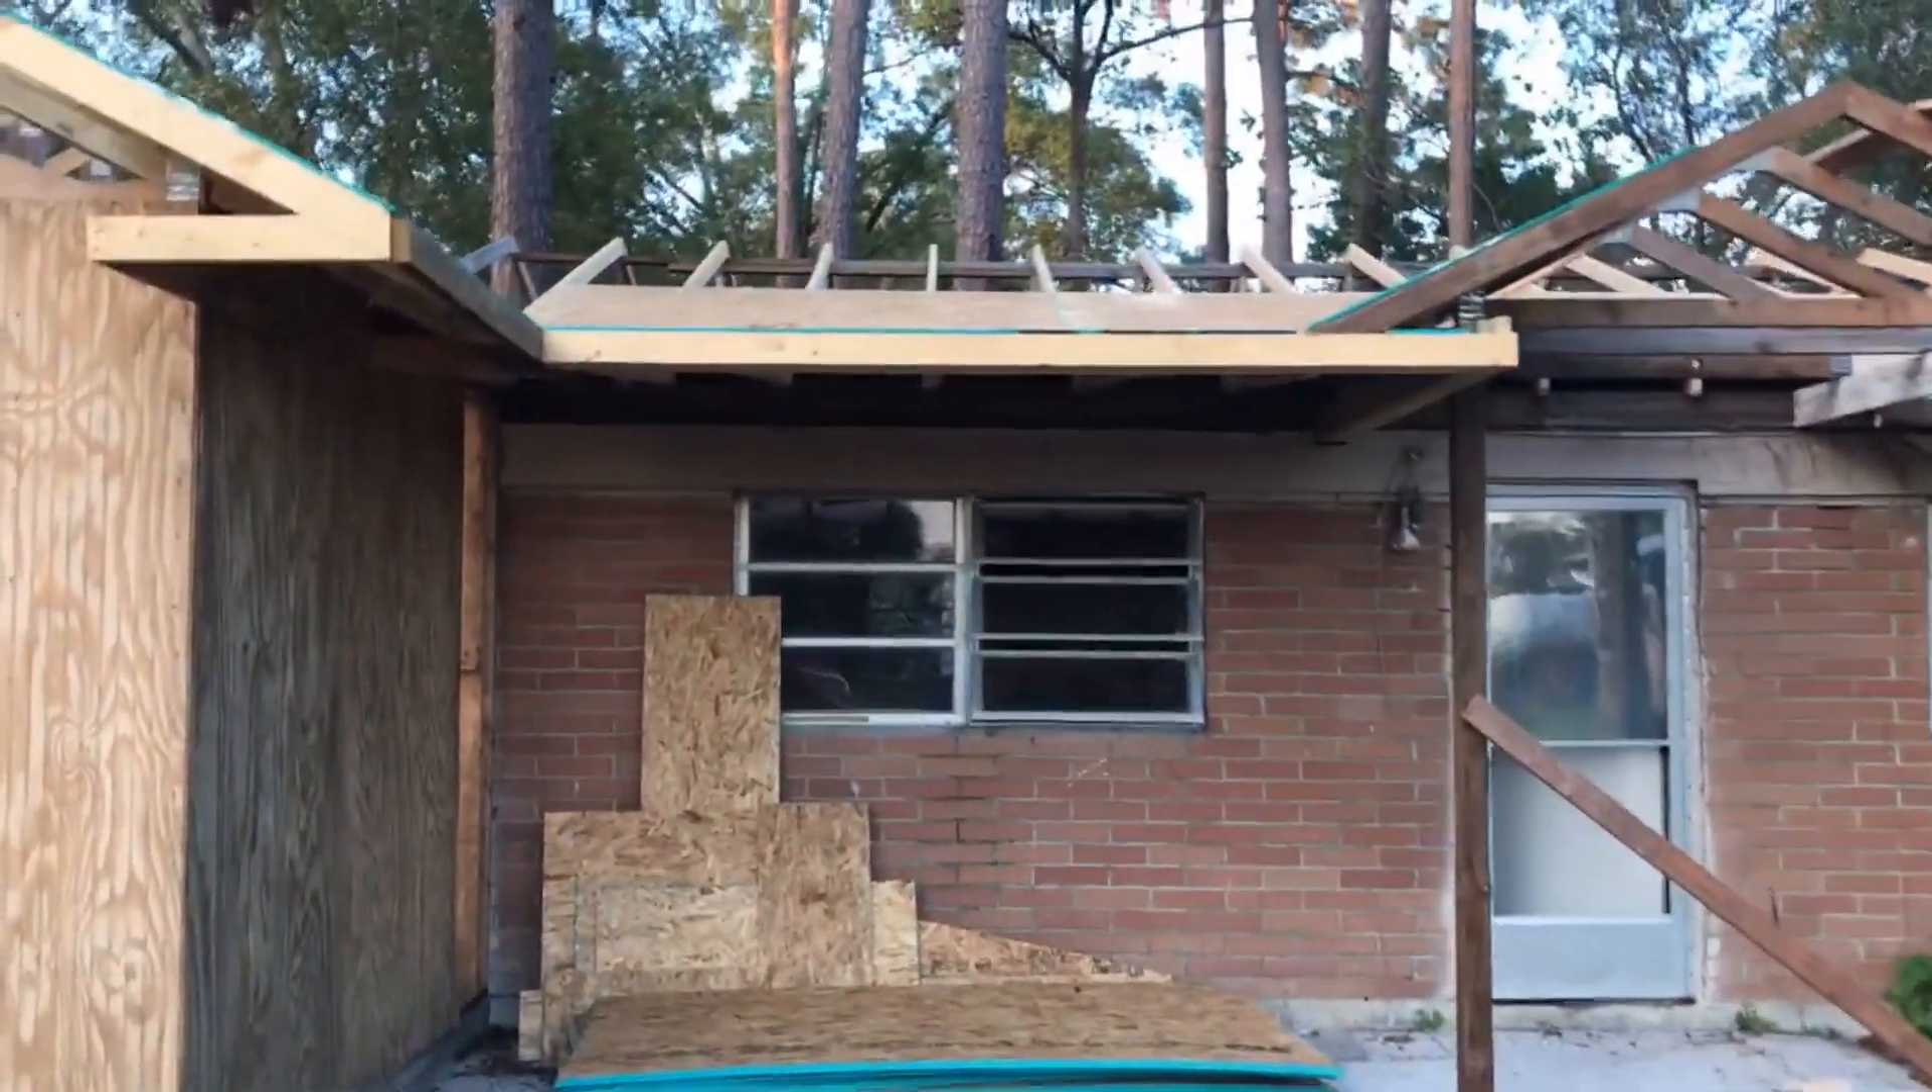We've got this porch framed out. Still going to have to come in and frame up the ceiling in it.